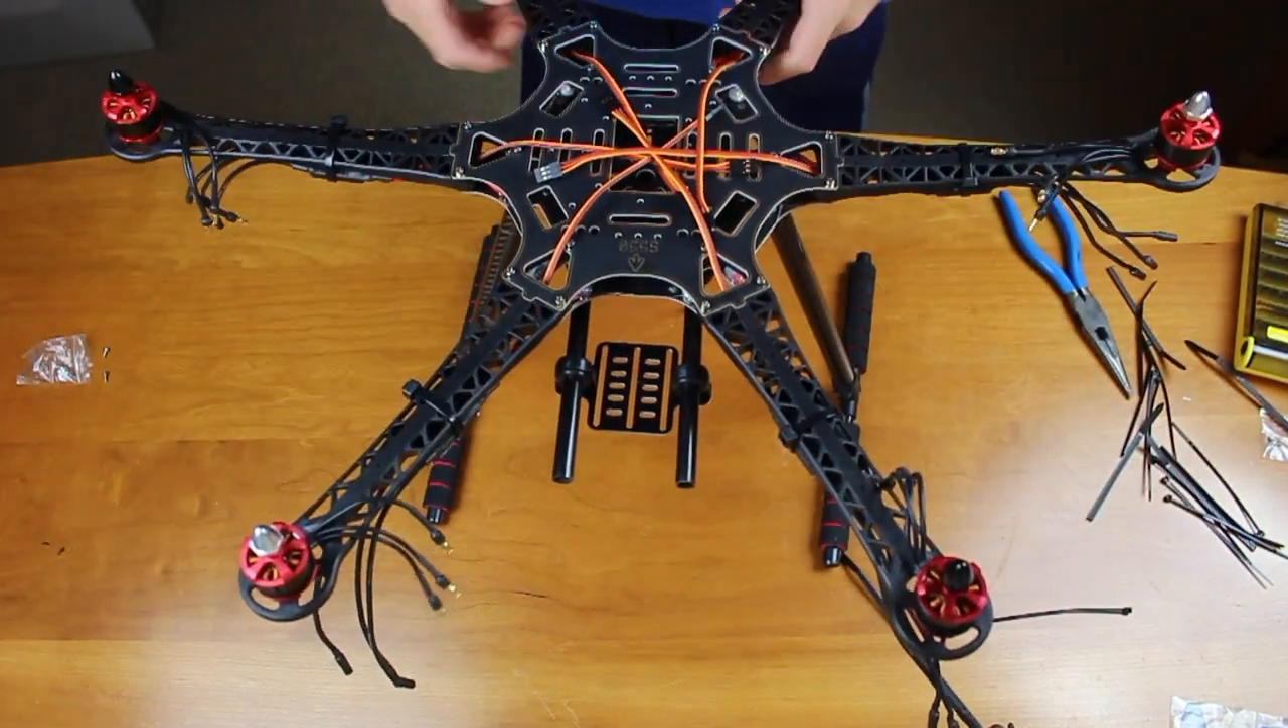Now we are basically done assembling our frame here.